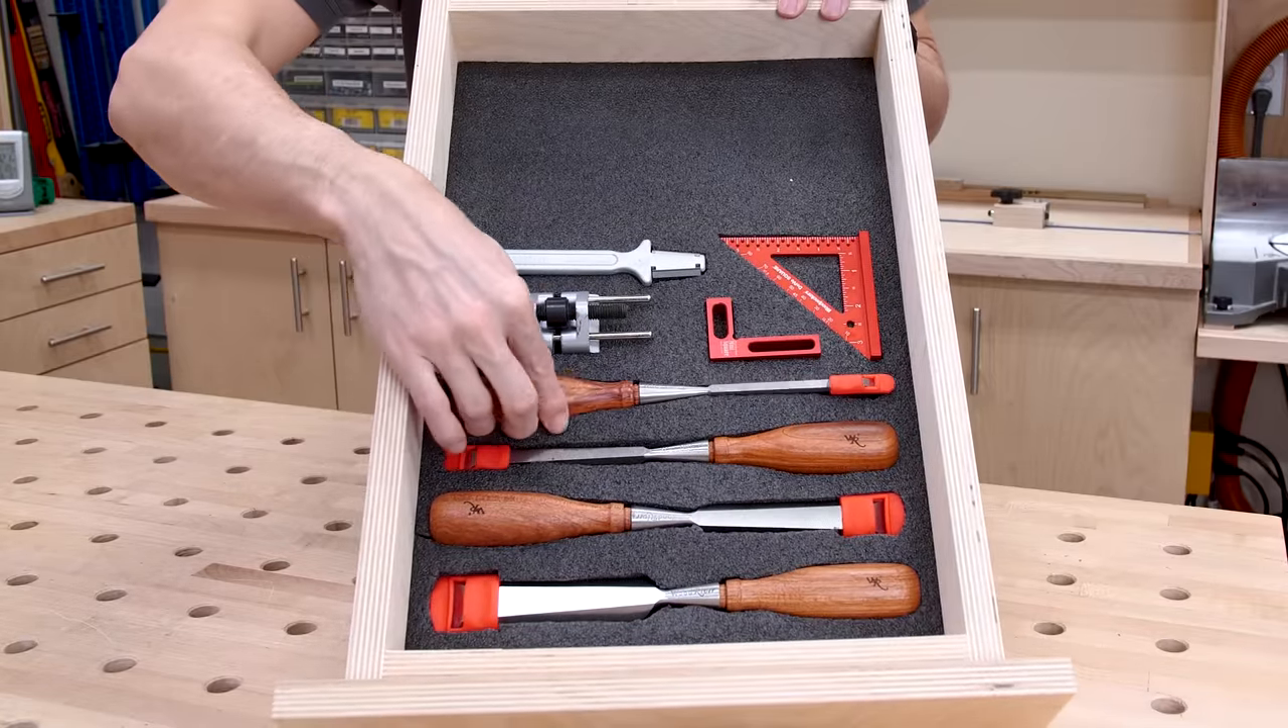I added cutouts for a few other tools and now I can just put this into the drawer and that just fits like a glove with all this custom storage.